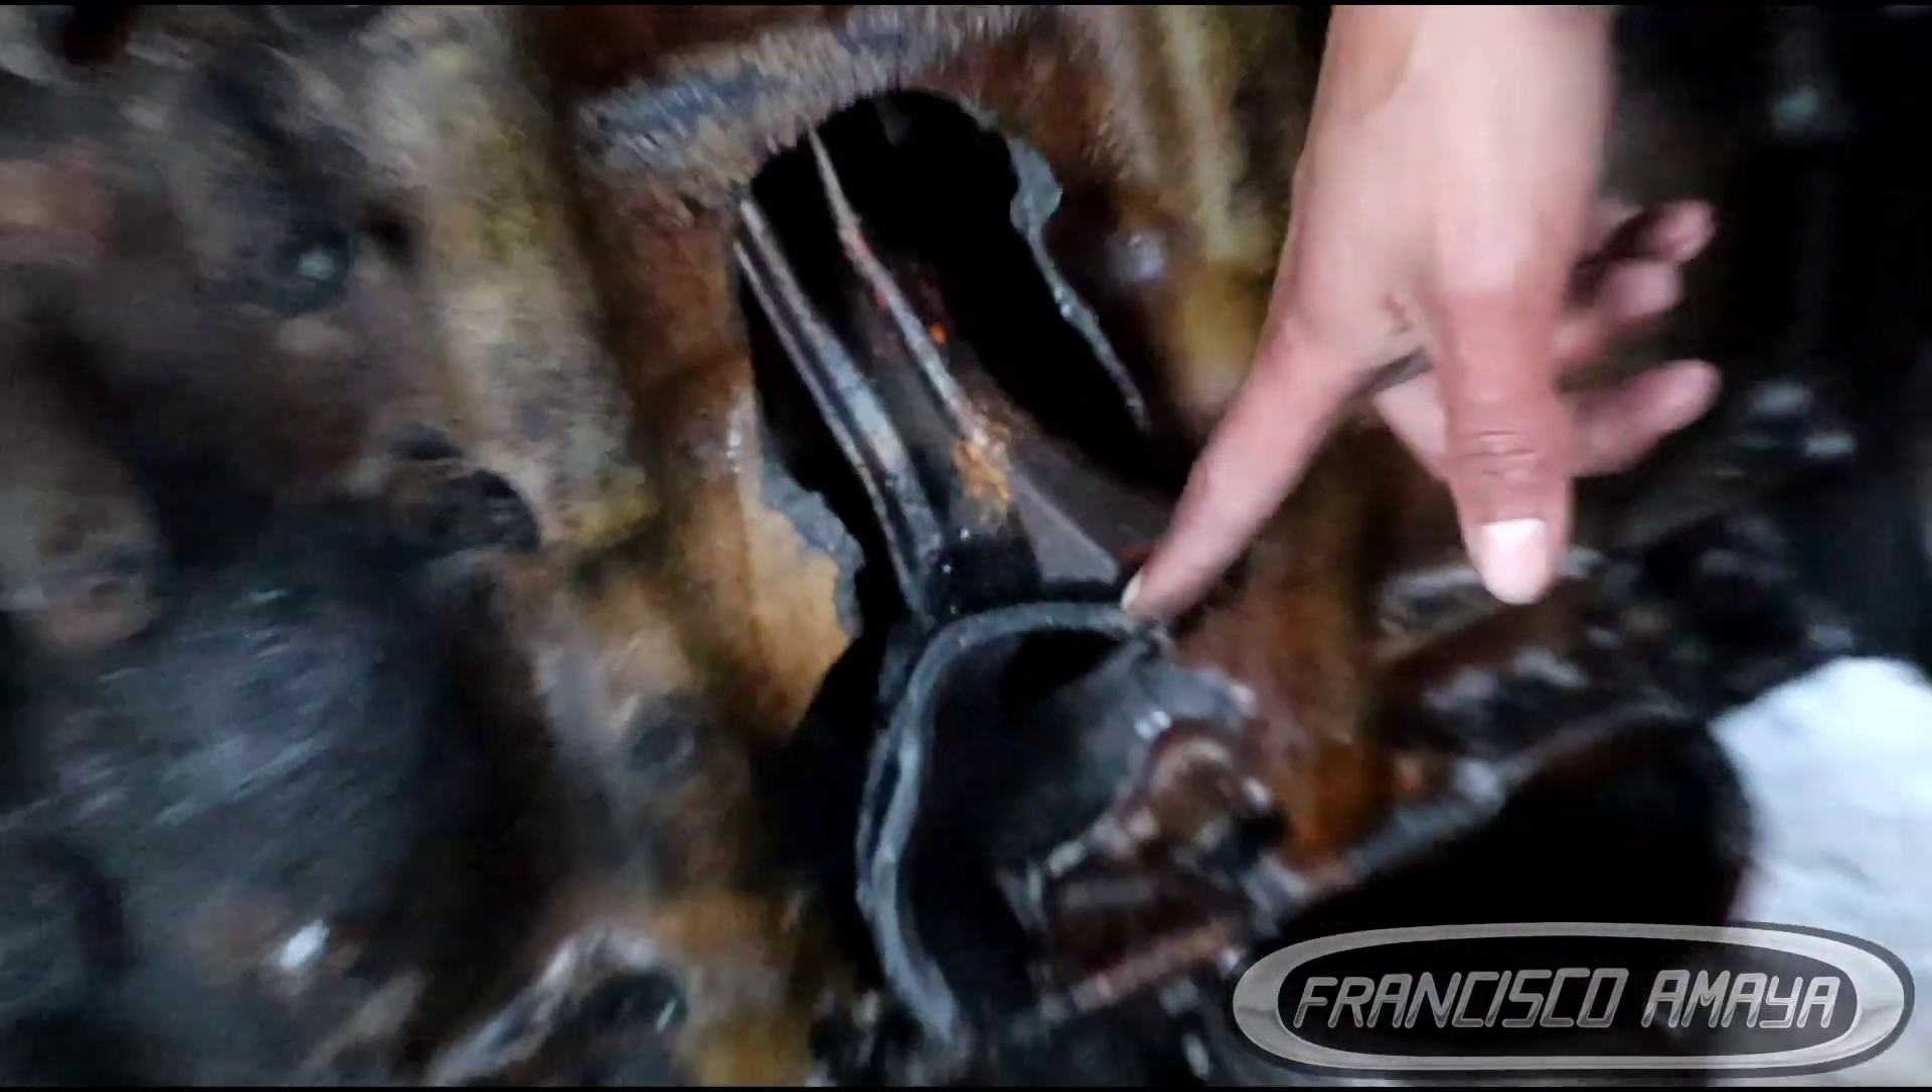If you come this side you're going to see the connecting rod very visible This is supposed to be inside not outside.